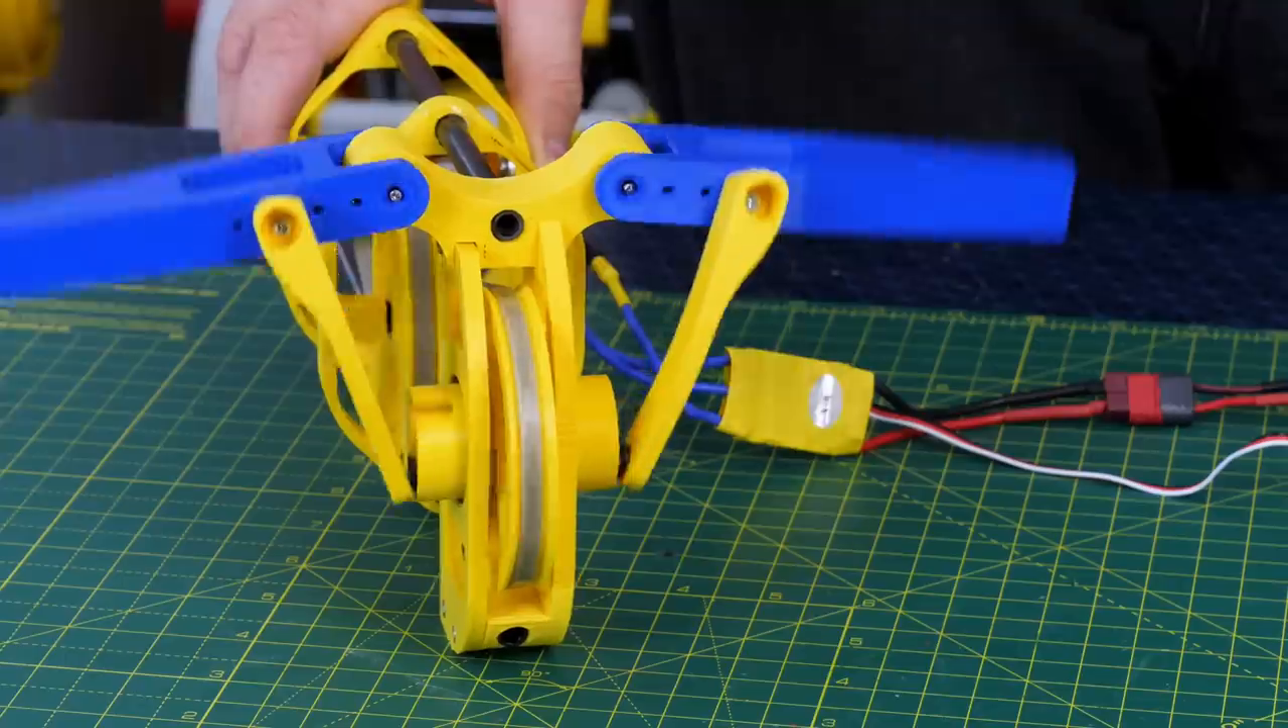I've added the levers for the wings which have multiple holes in so I can change the leverage angle but for now that looks okay.